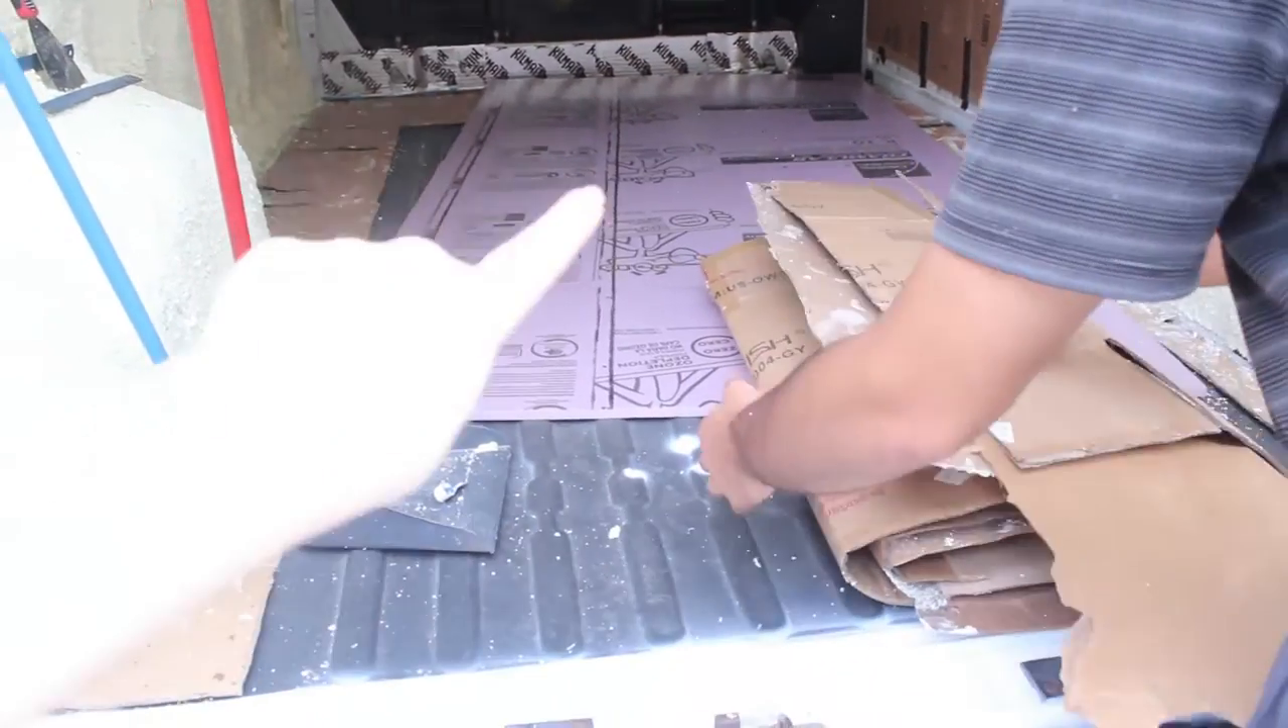We already started on putting down the foam on the bottom.